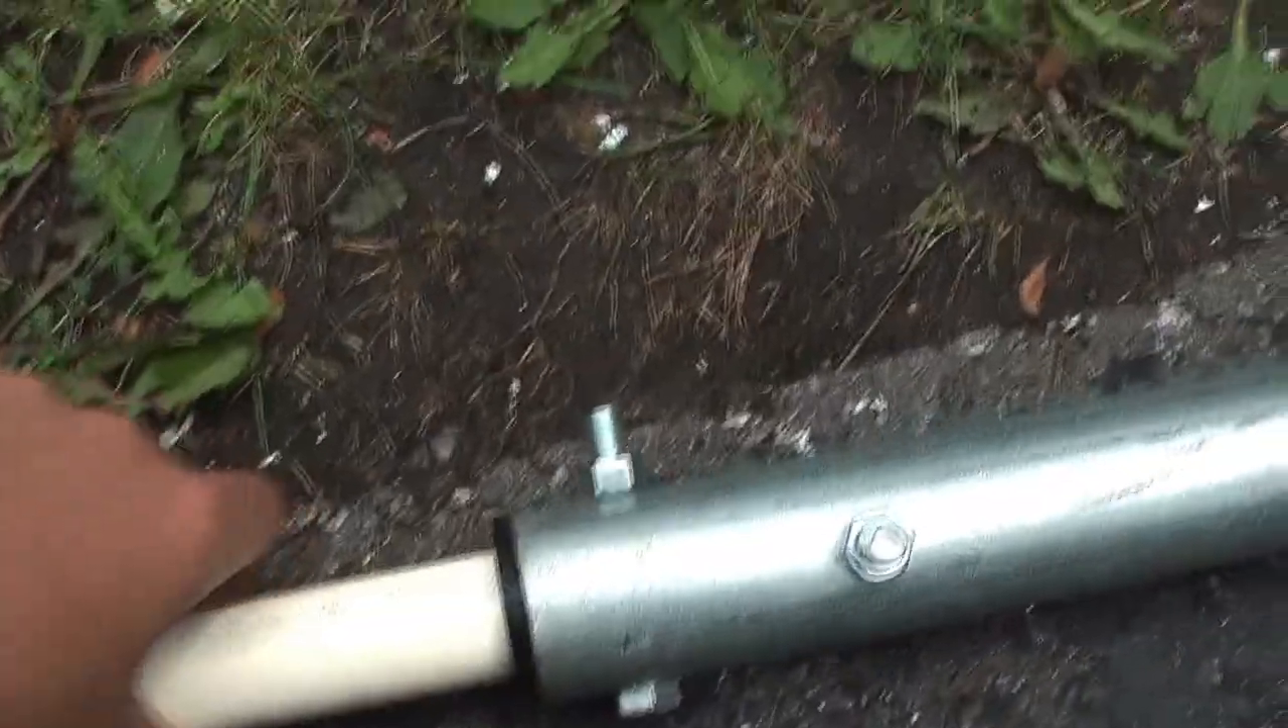You can see the bolts are in place, and the PVC pipe is not moving.